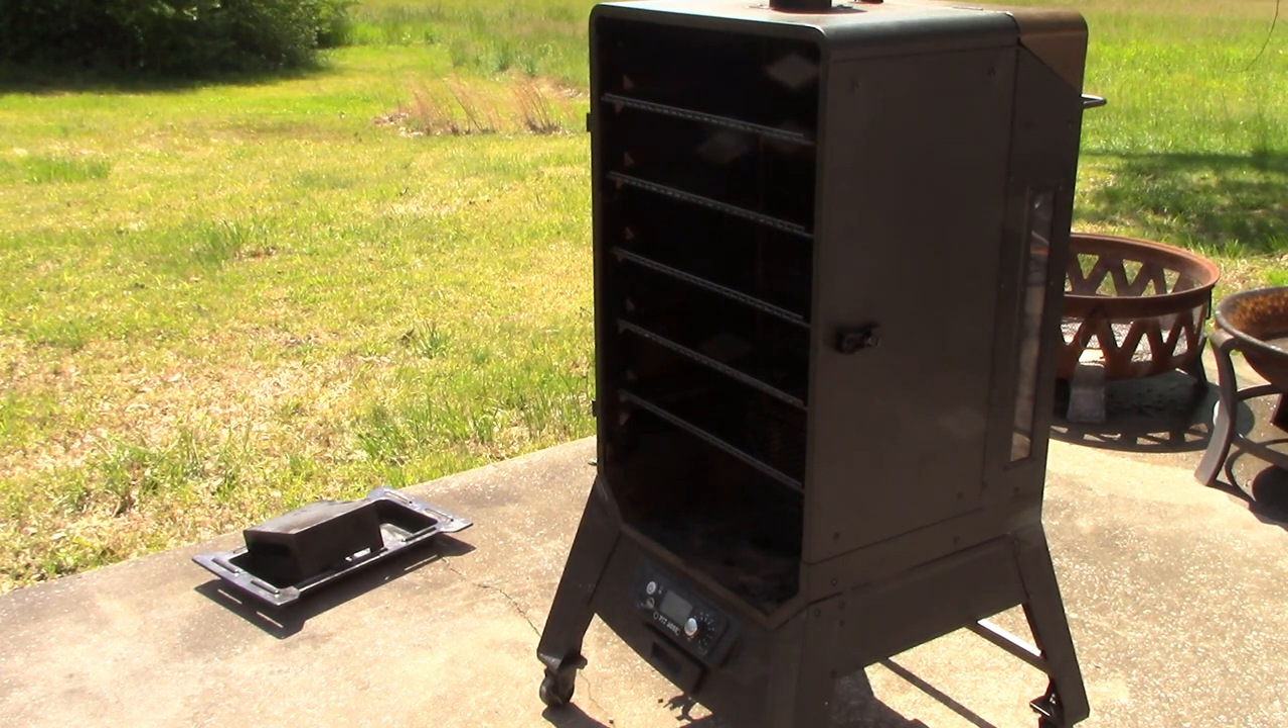We went ahead and took the glass door off and so I went ahead and took out the water pan and I think that's called the flame cover.